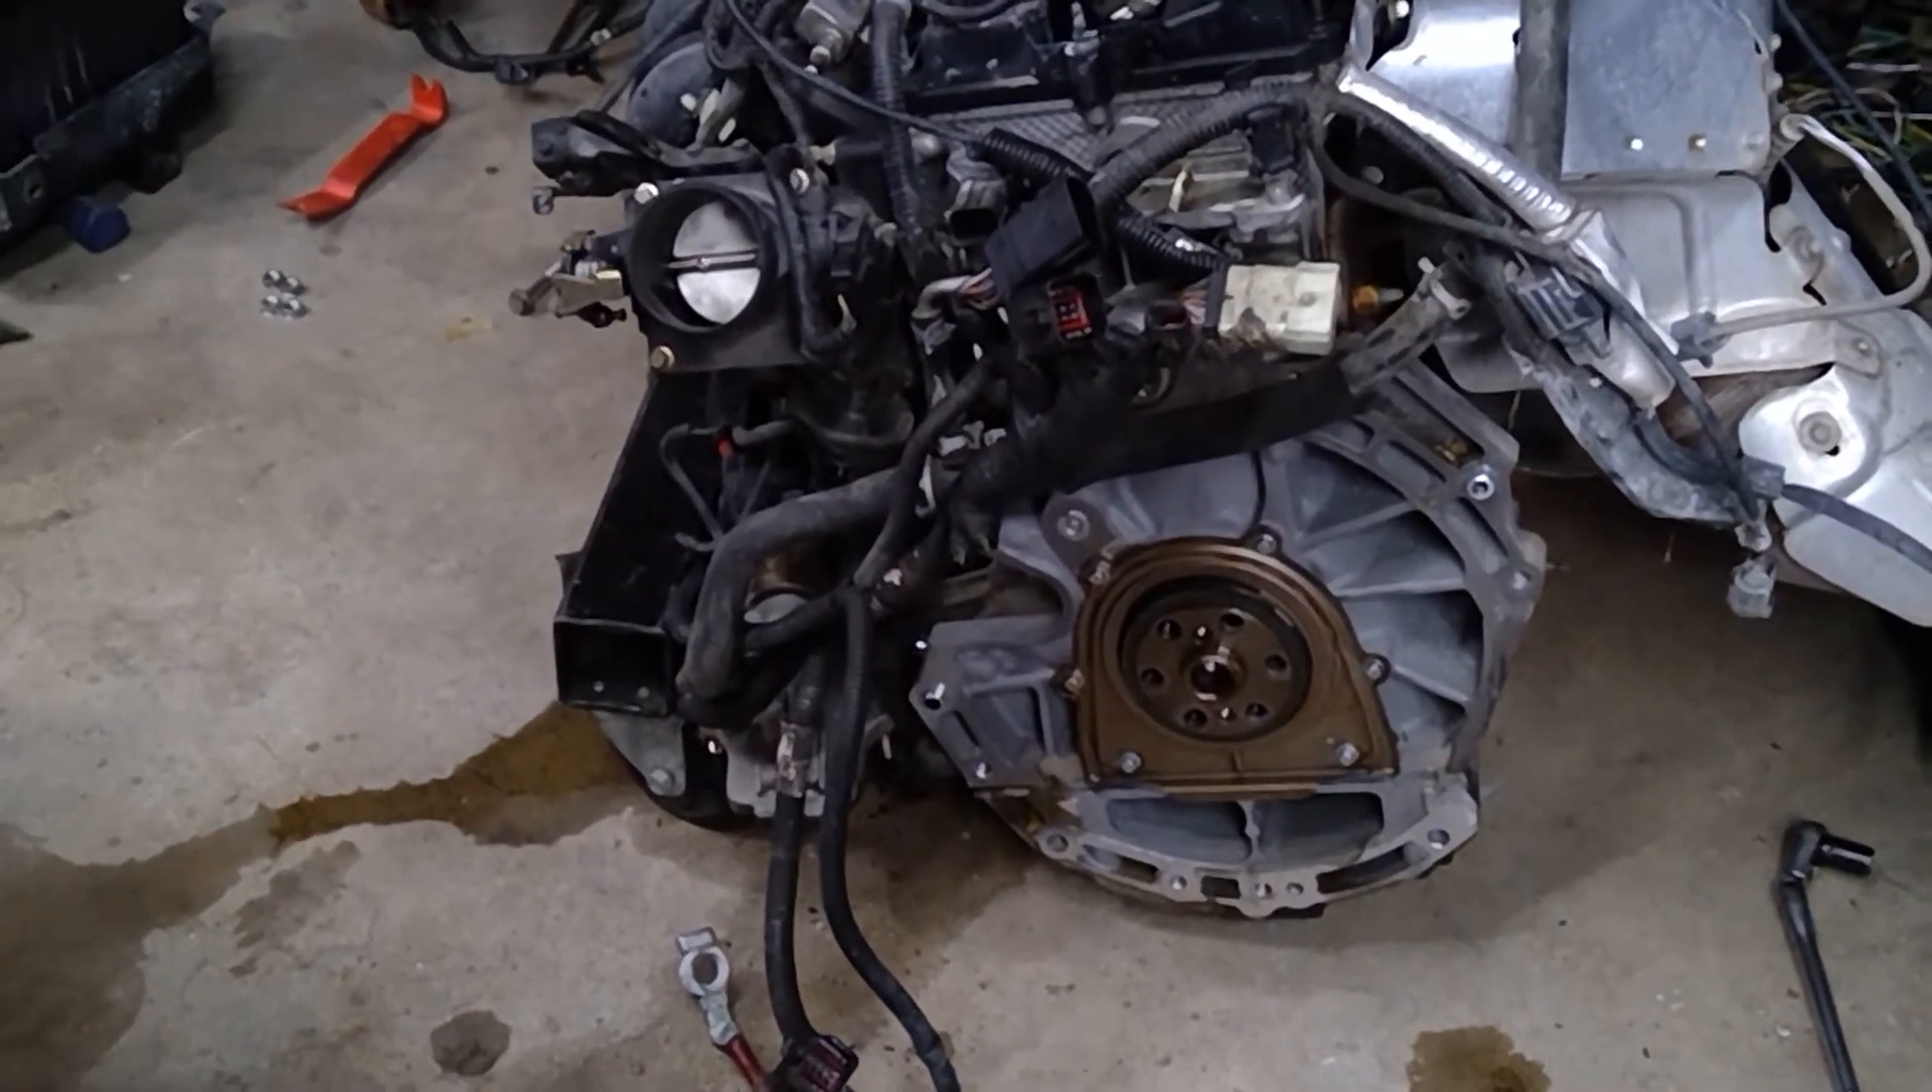Automatic transmission is off the back of the engine.